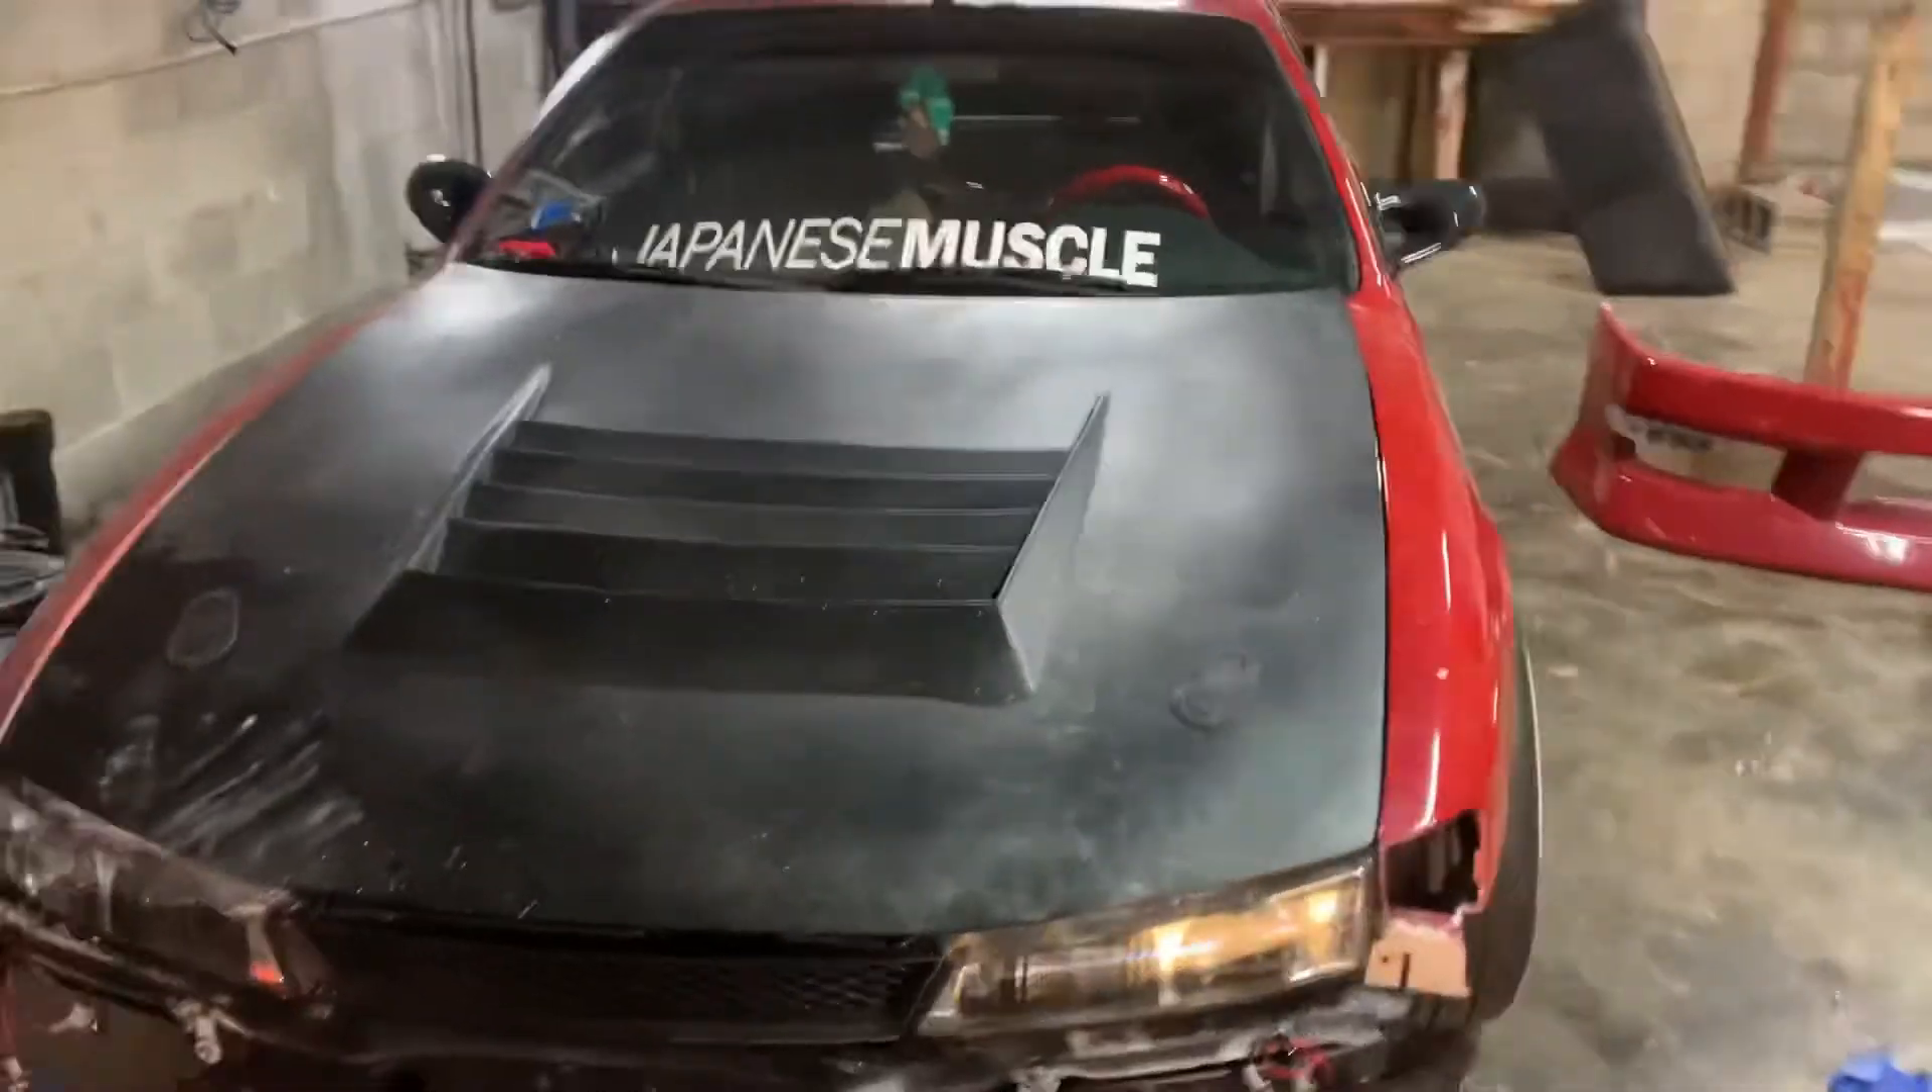So there's the hood installed for the Kuki.